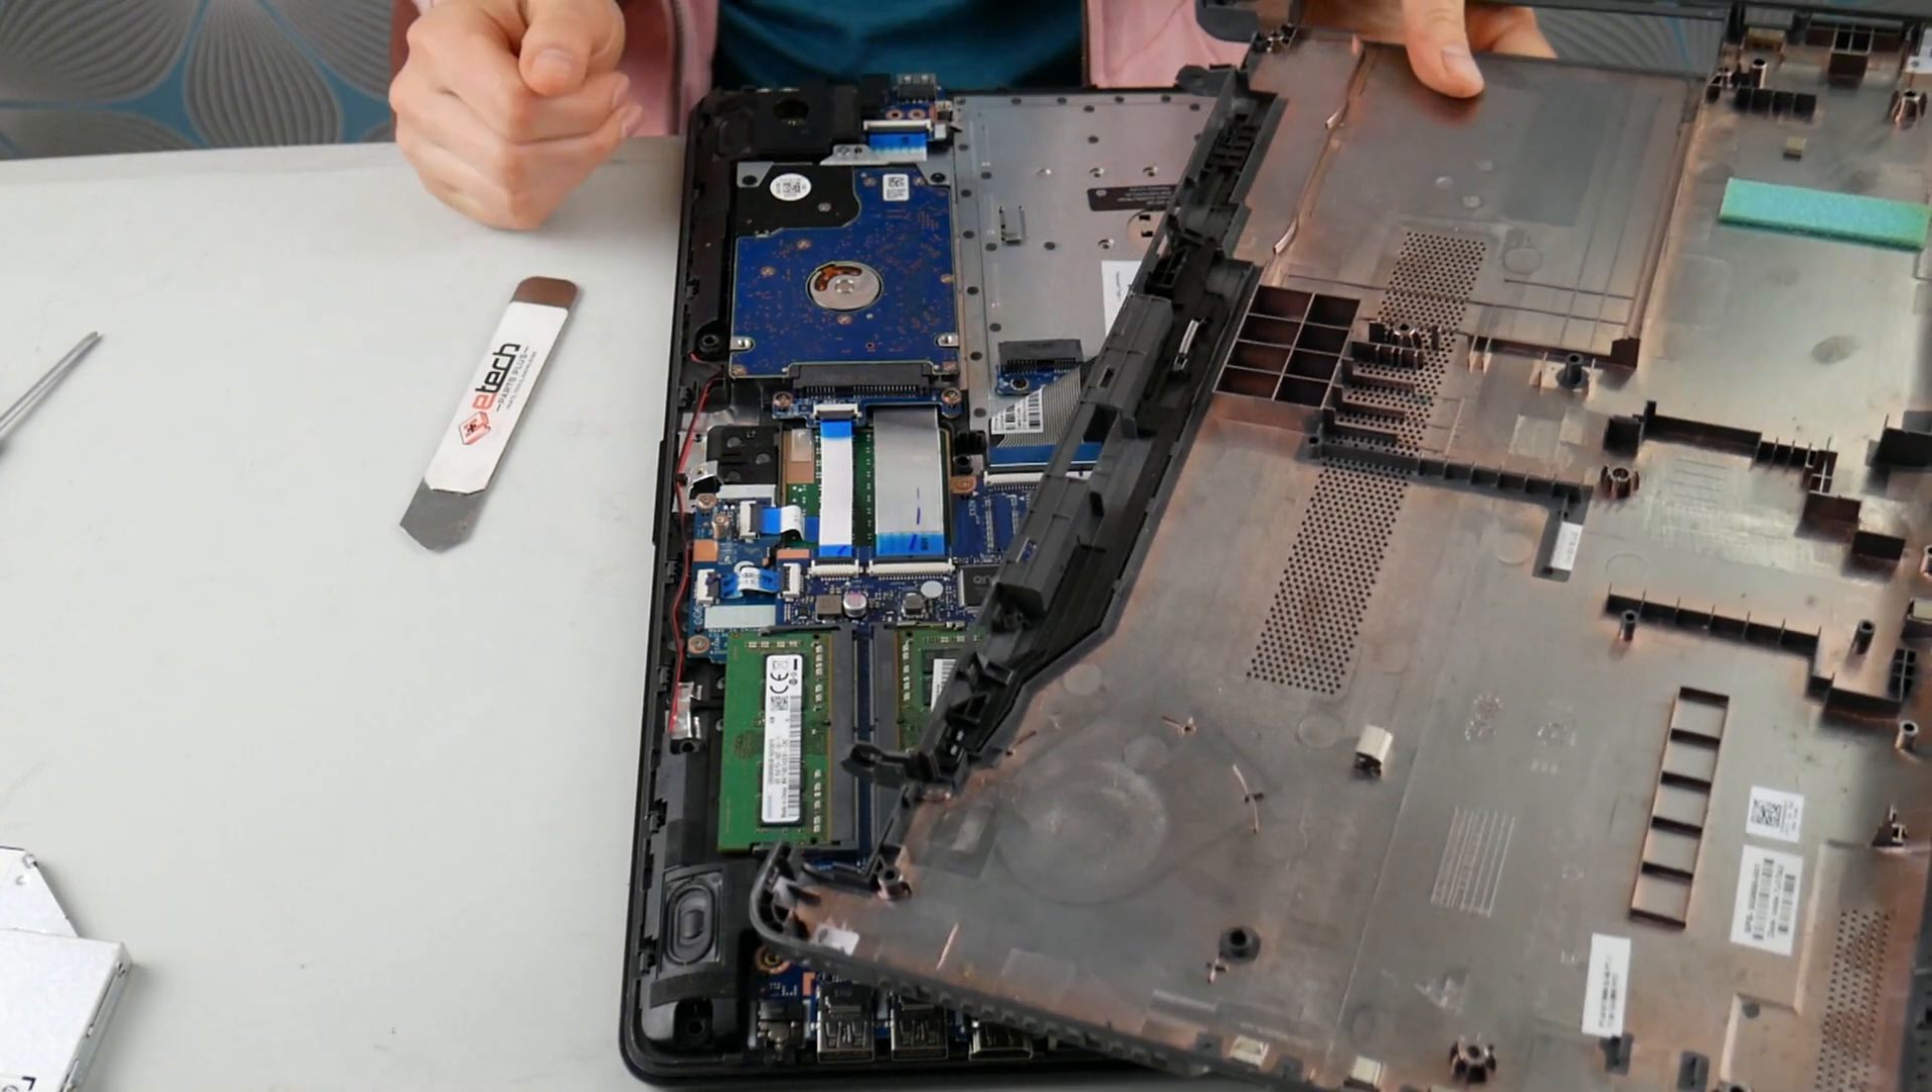So I removed the door. It pried off pretty easy.